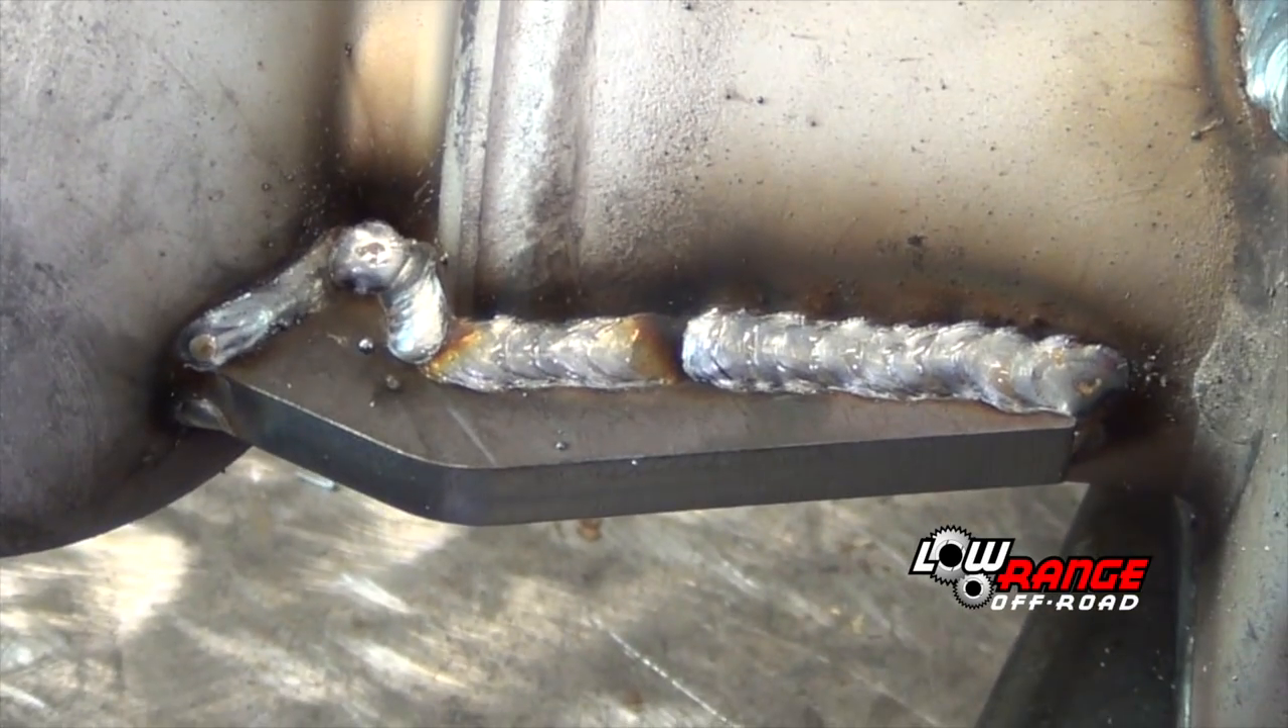This is what the gusset should look like once it's completely welded.